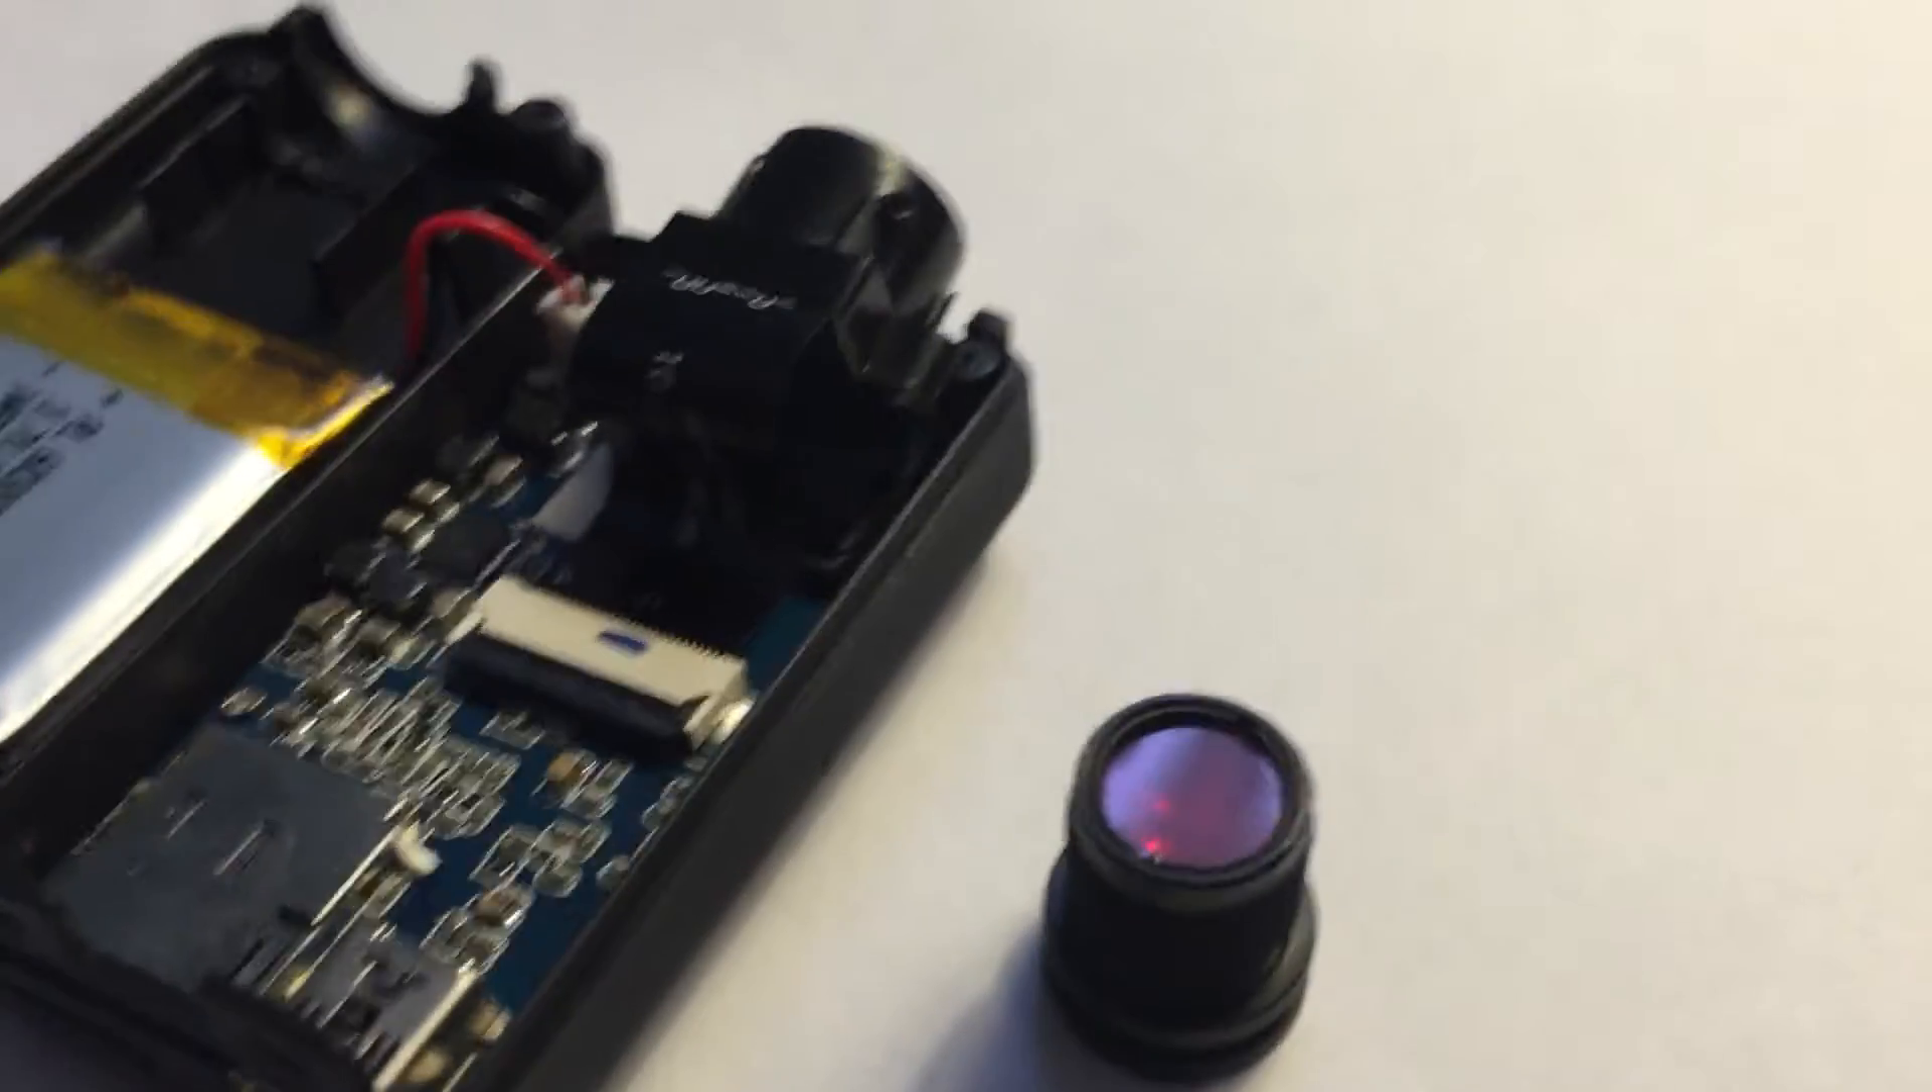This lens assembly came out quite nicely.